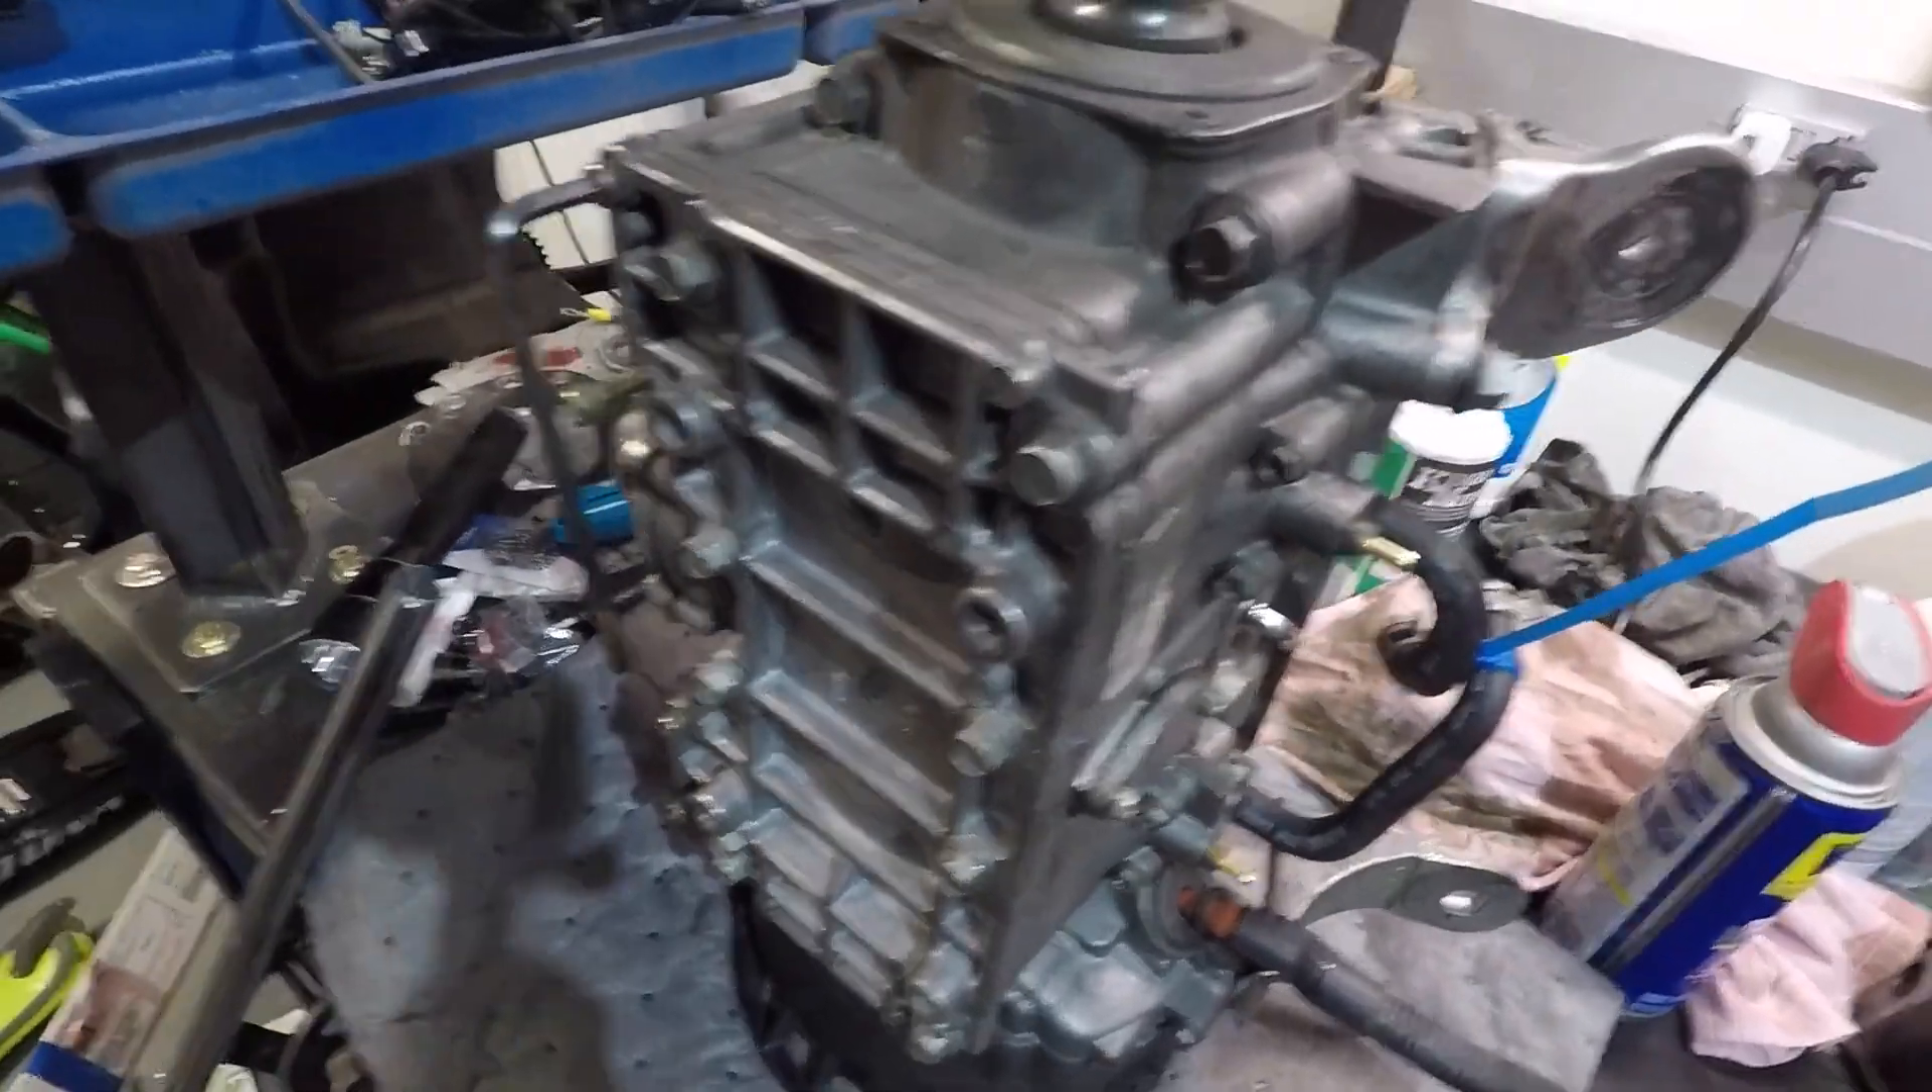Got the bottom end all the way out of the sled.